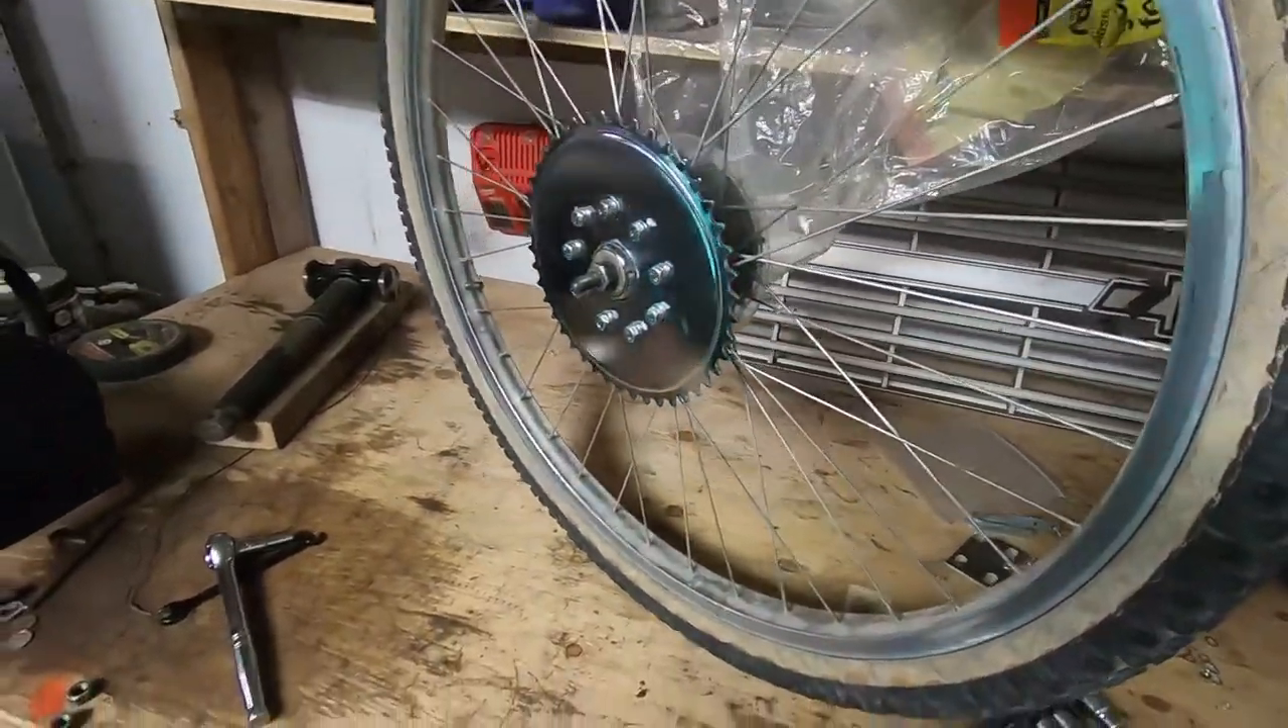Okay so i now have my sprocket on my wheel.